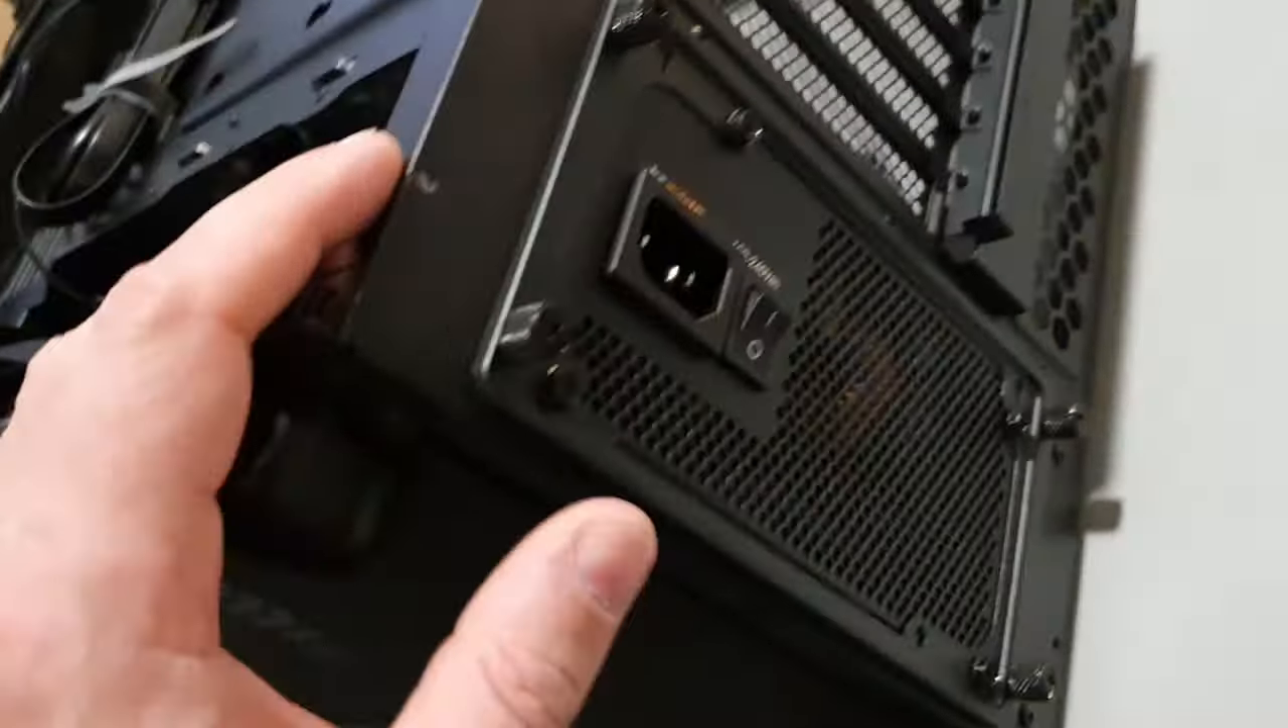No i zasilacz już siedzi Proszę bardzo.